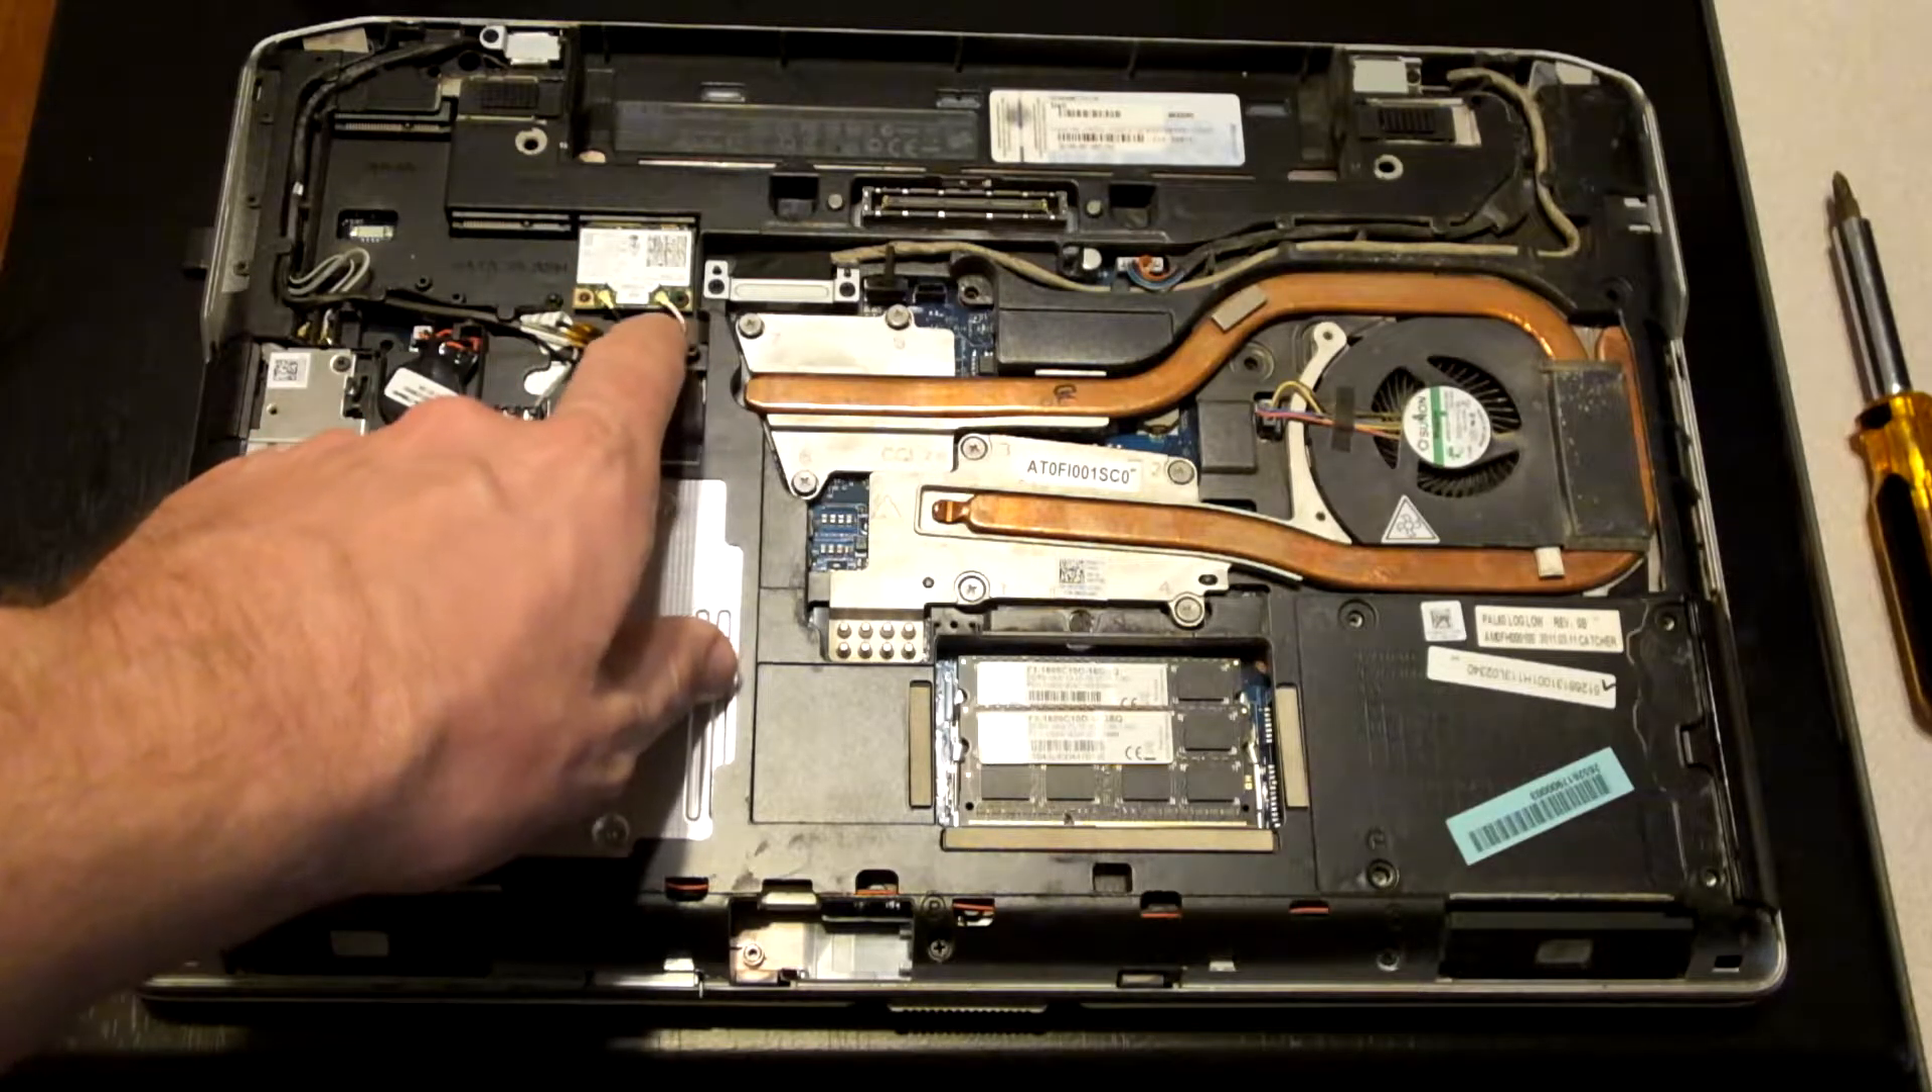Now the bottom of the case is removed you can see the wireless card here.